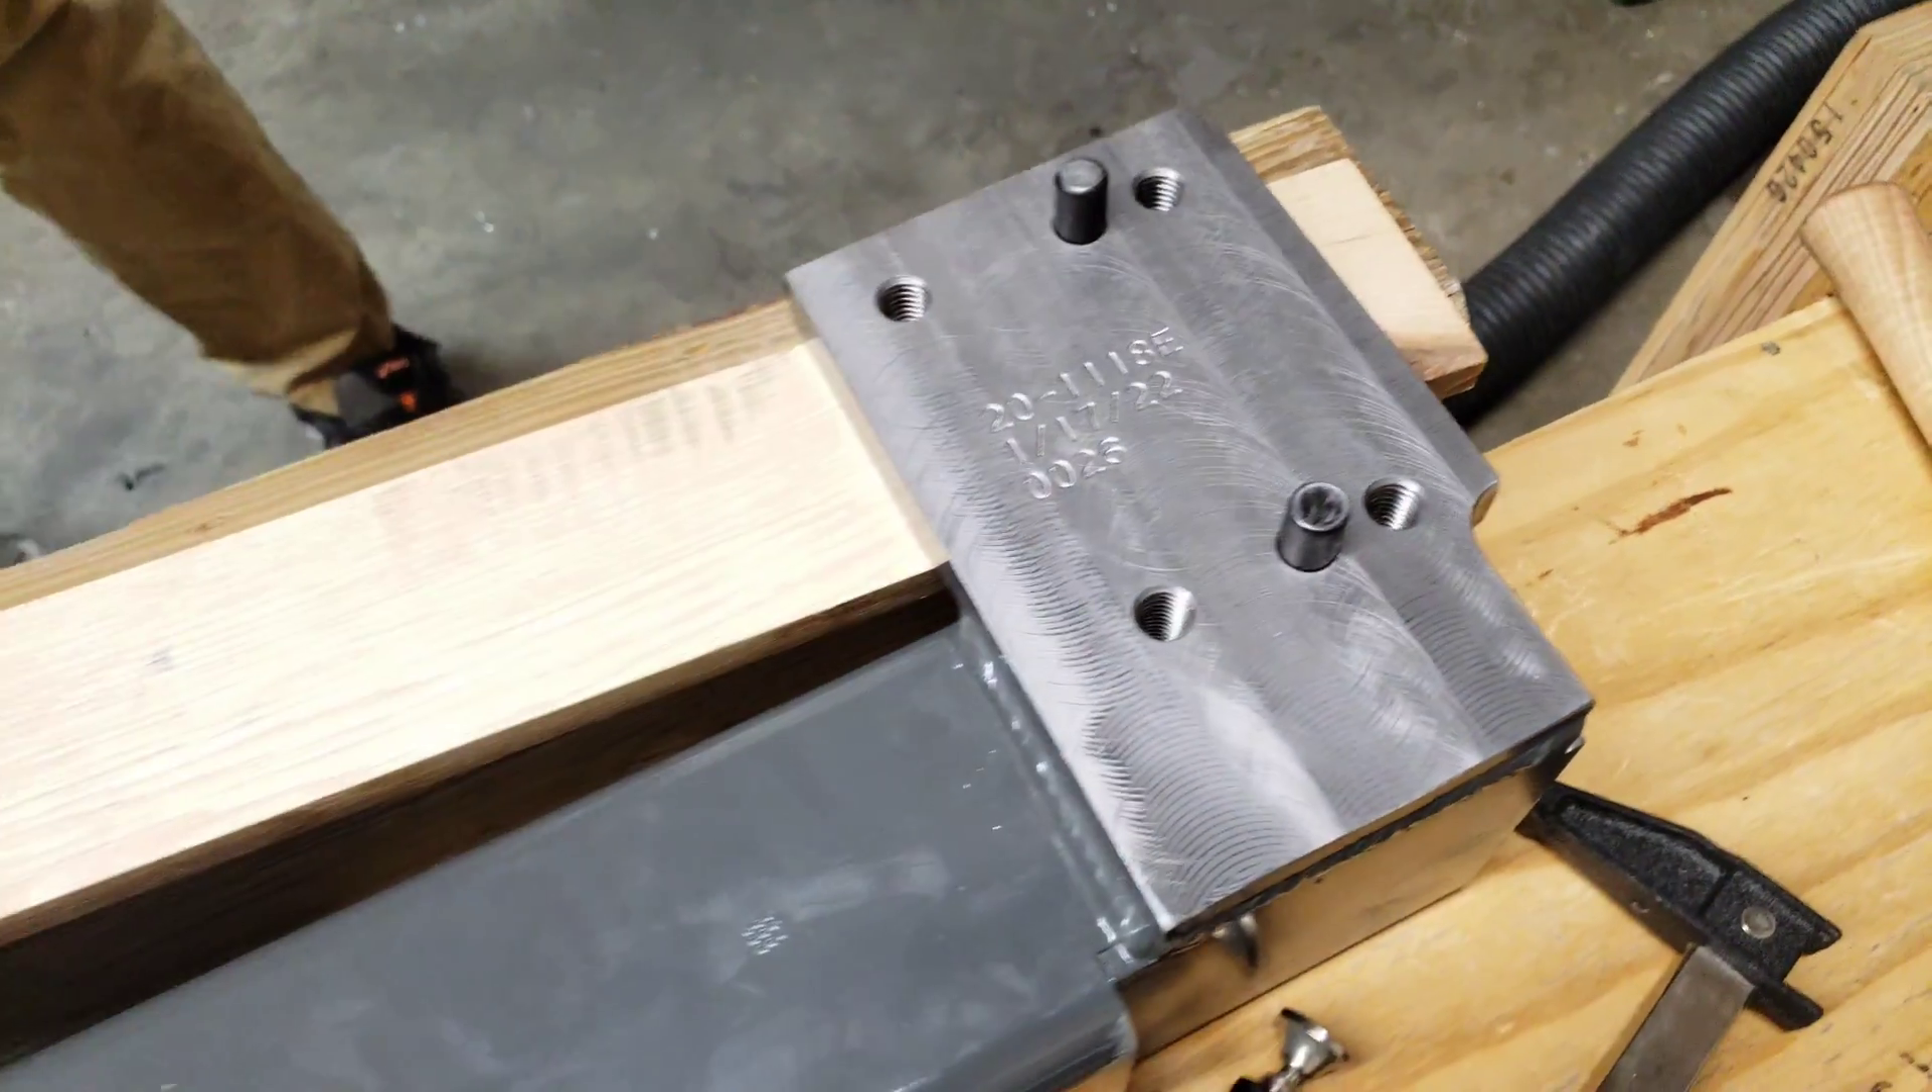Okay, now we've got both pins in here.